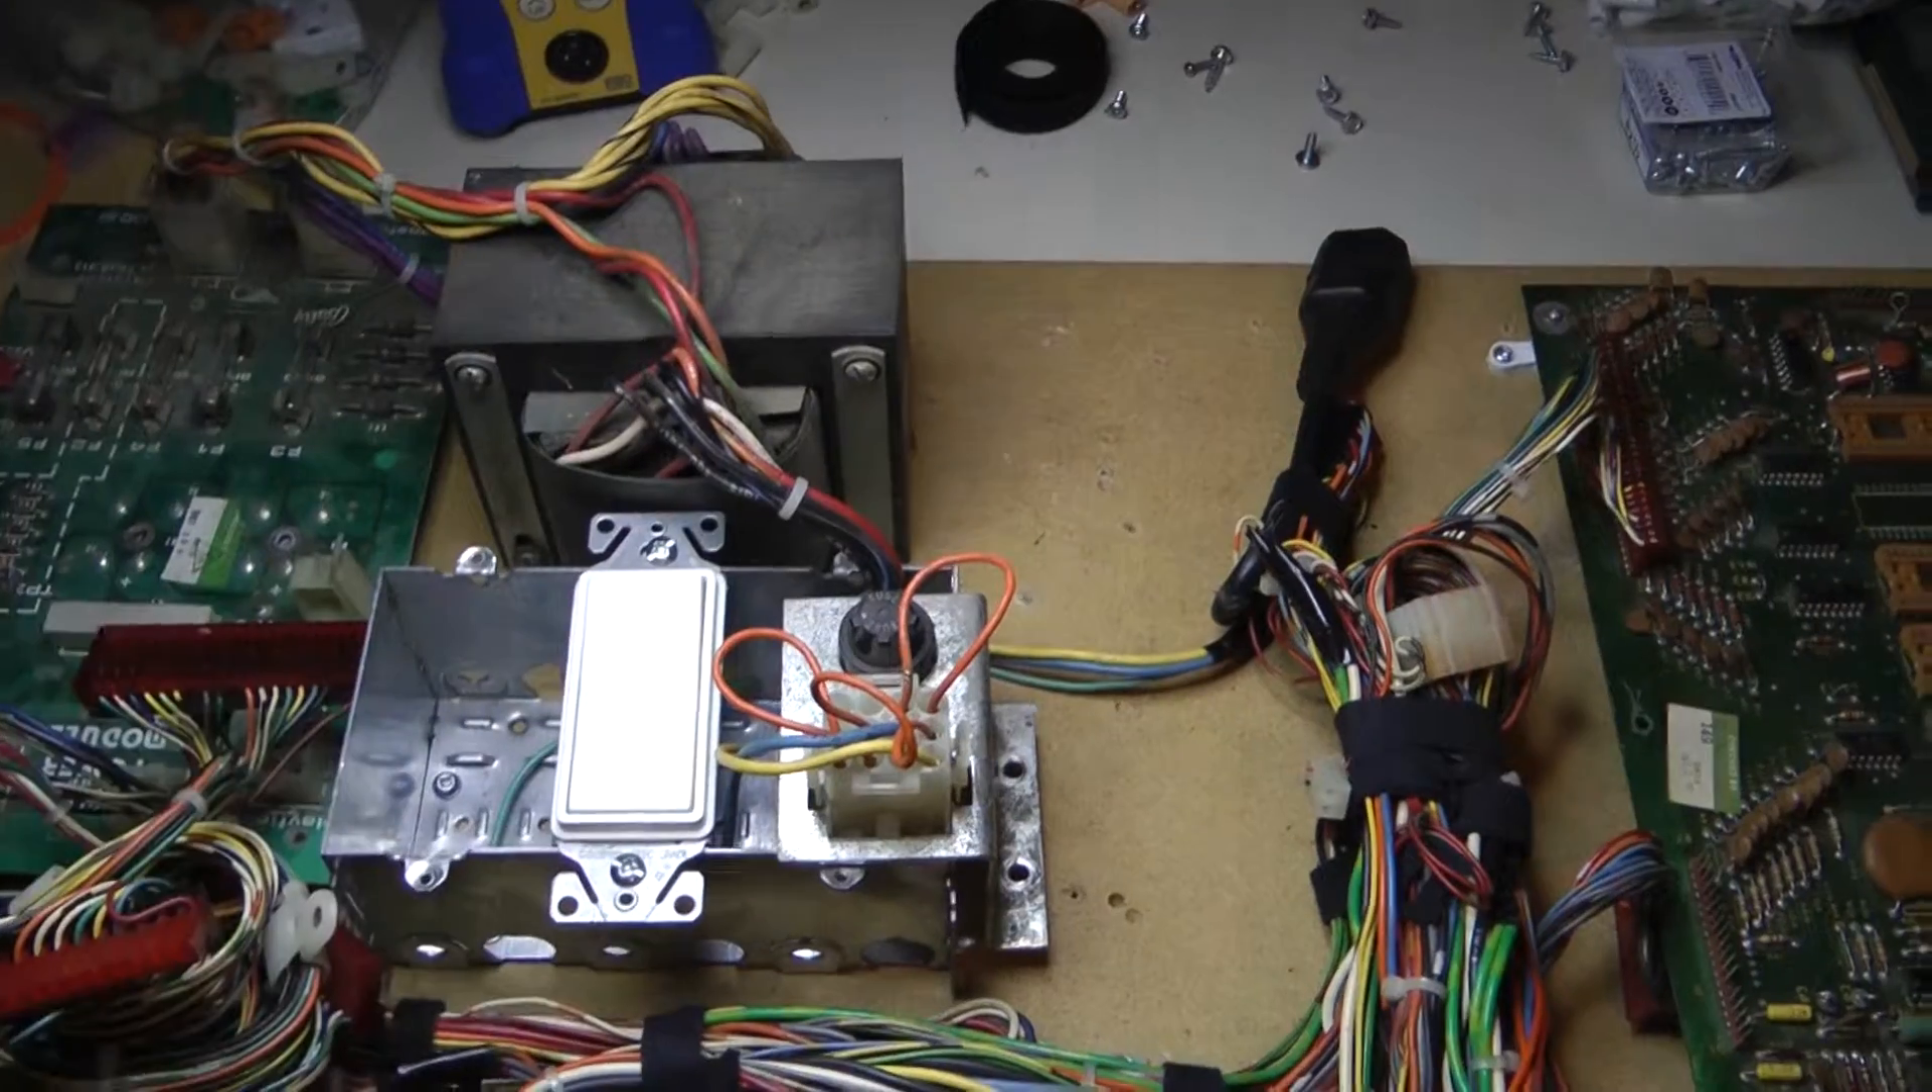I have a switch for the mains. Later on I'll add another switch for the high voltage.